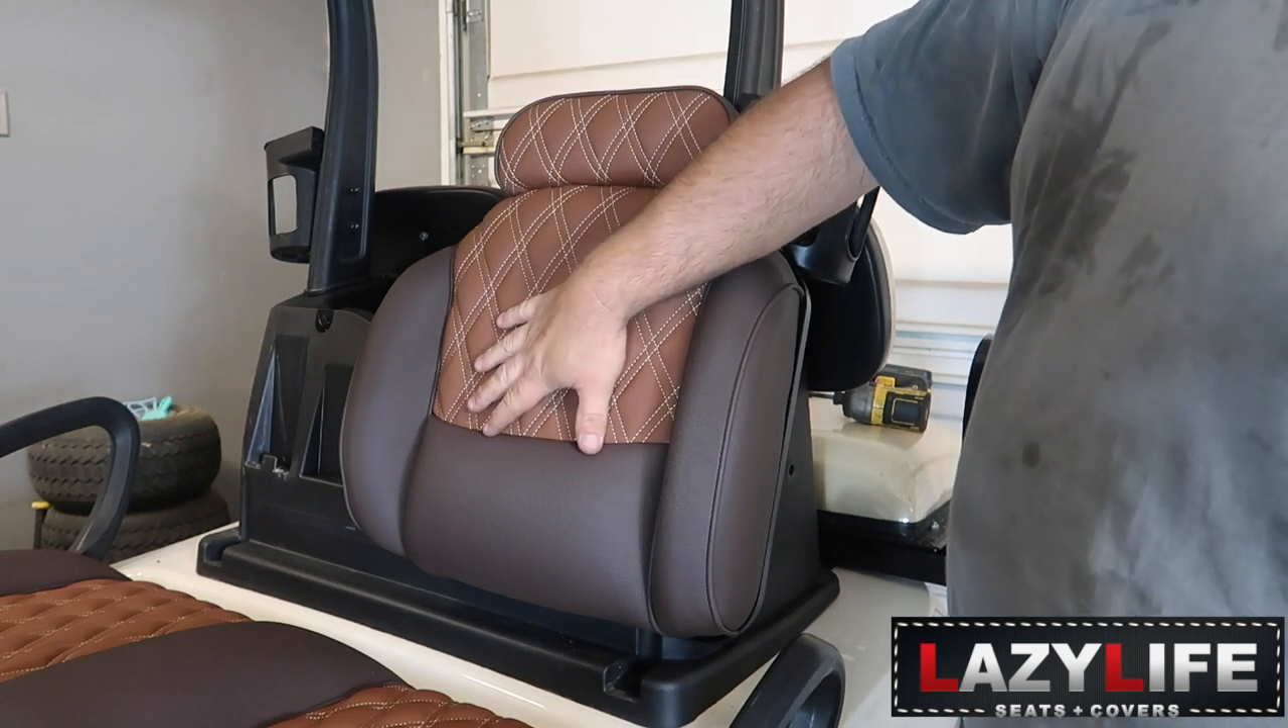So this is the seat is installed. It's not going anywhere.